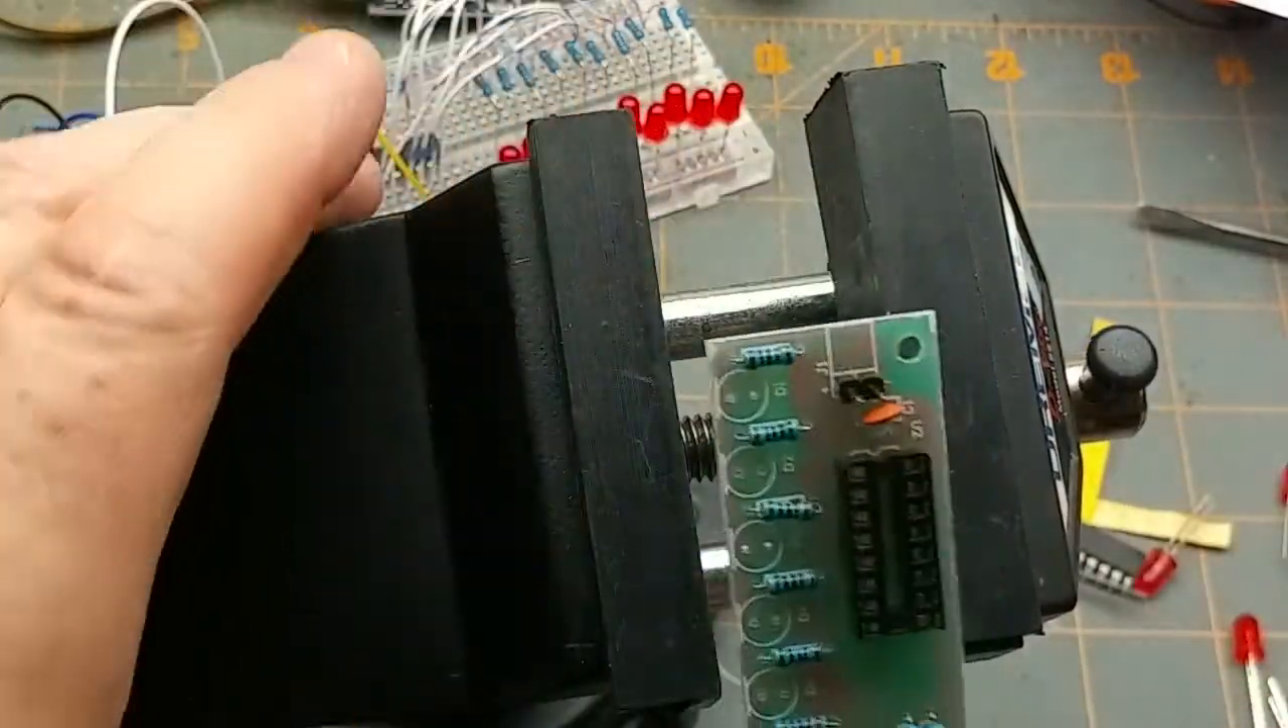All that's left is the leds to solder in.